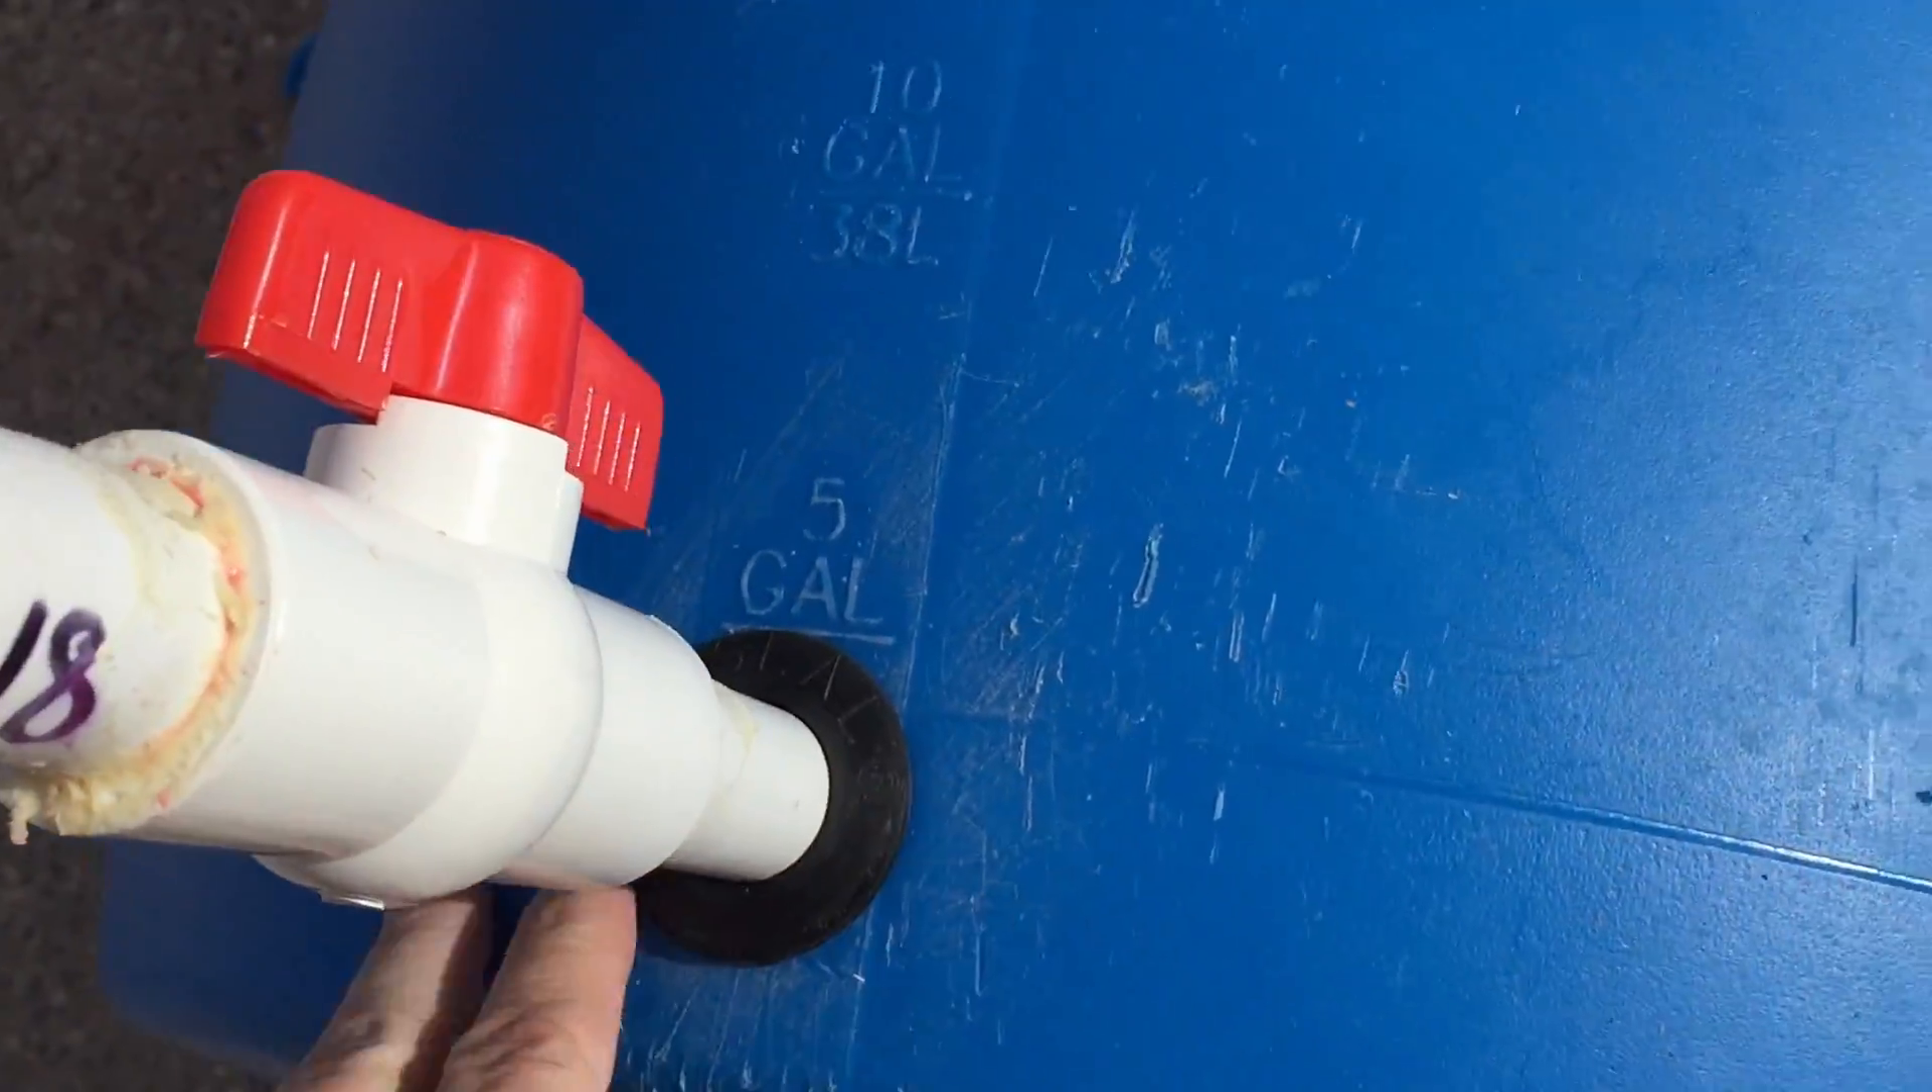You can see how the pipe now fits right inside that barrel.